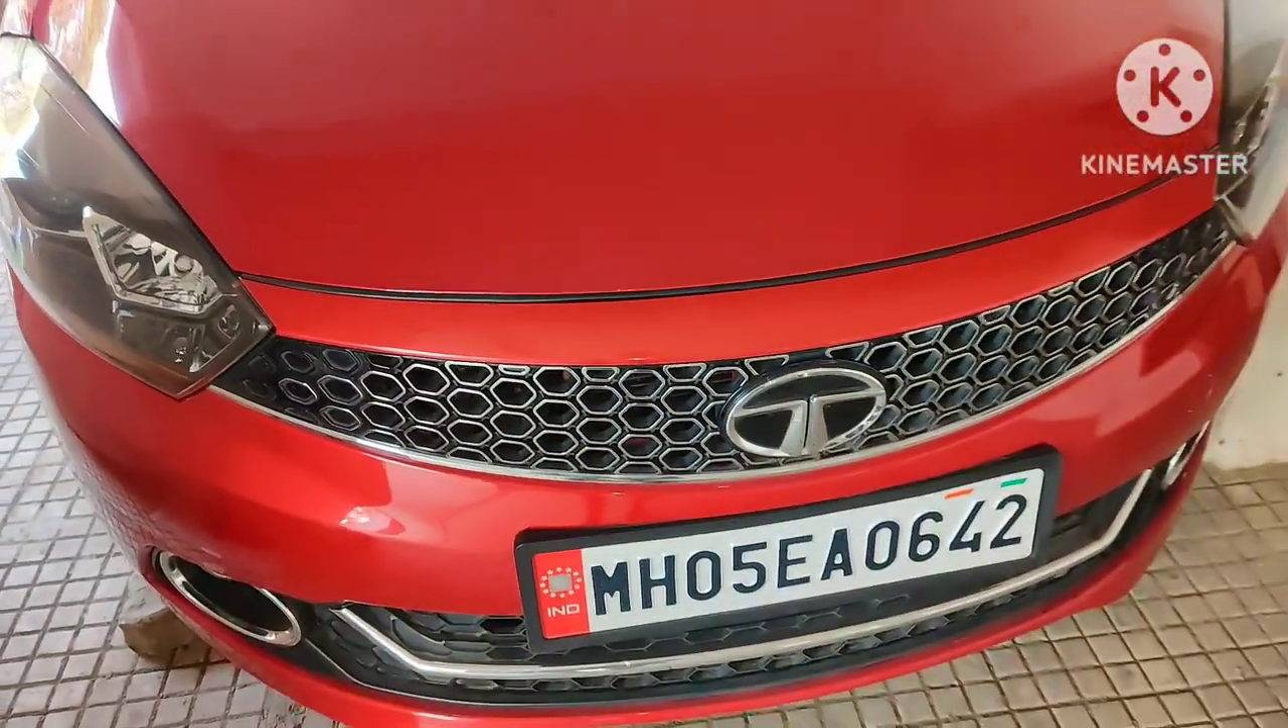I'll completely close the bonnet now and now you can see how it looks flush fit.